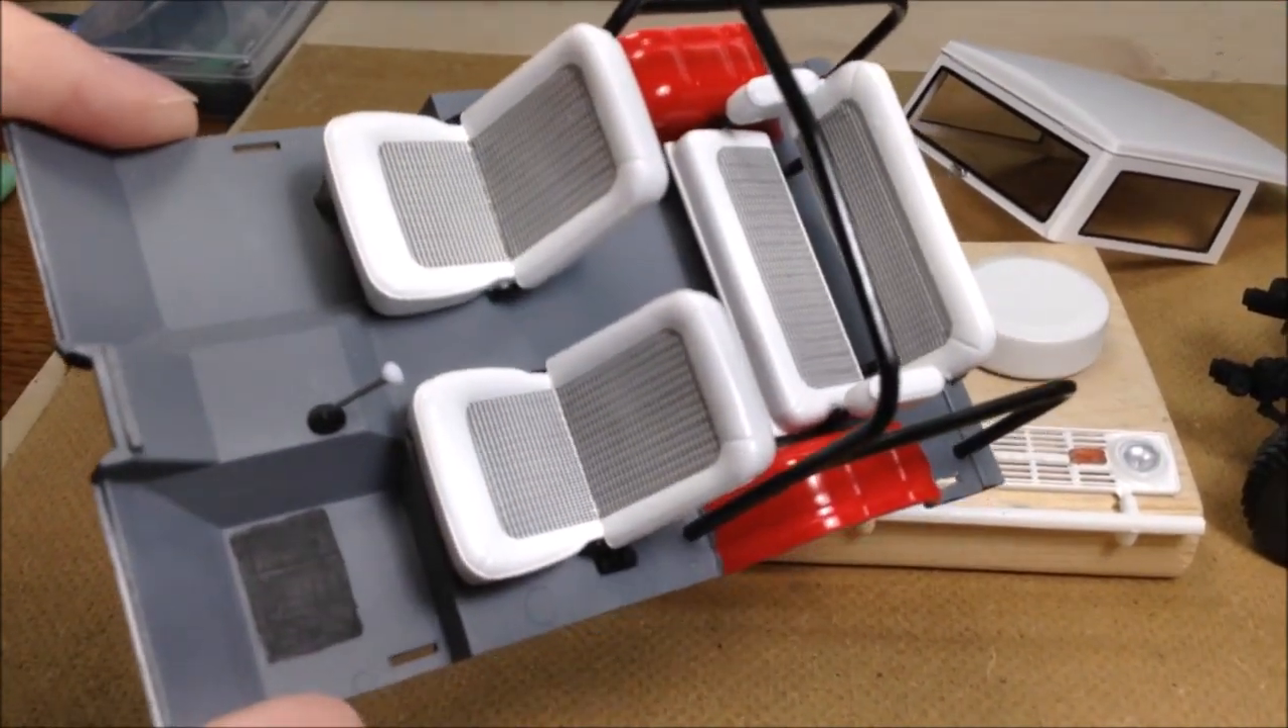I've got the interior ready to go in. The seats are in, the roll bar, shift lever.